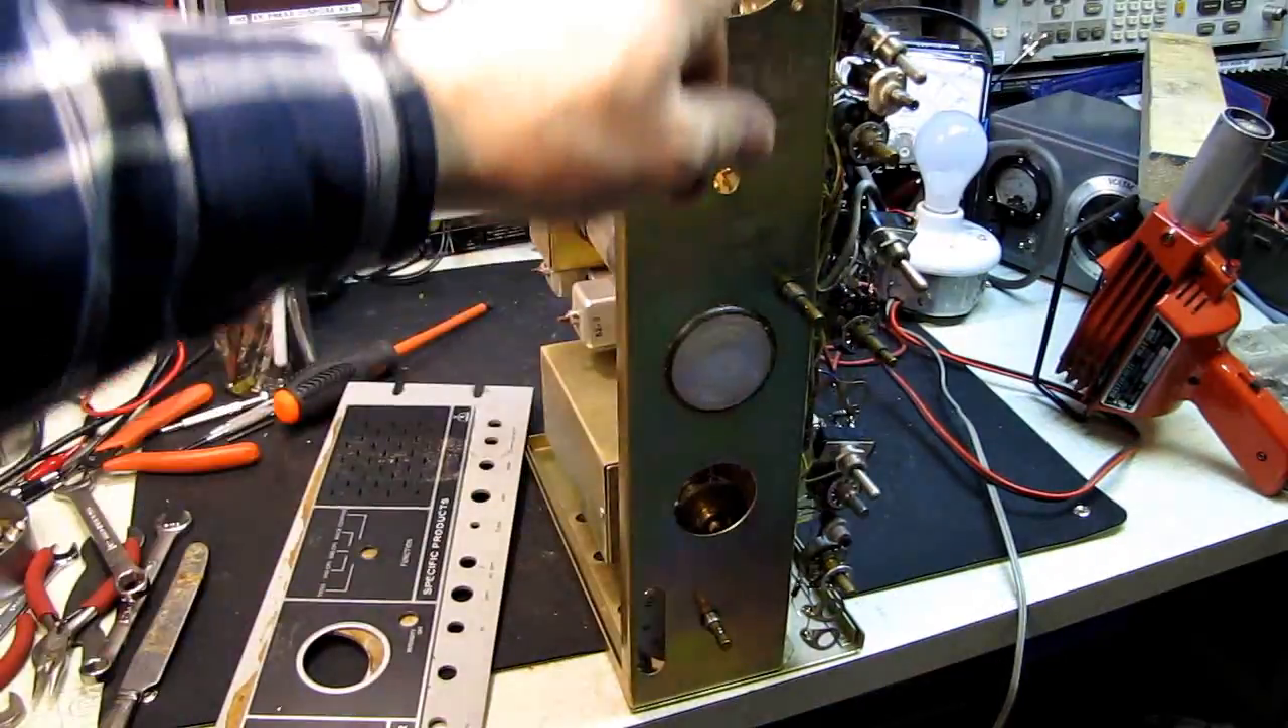We have the front panel off.